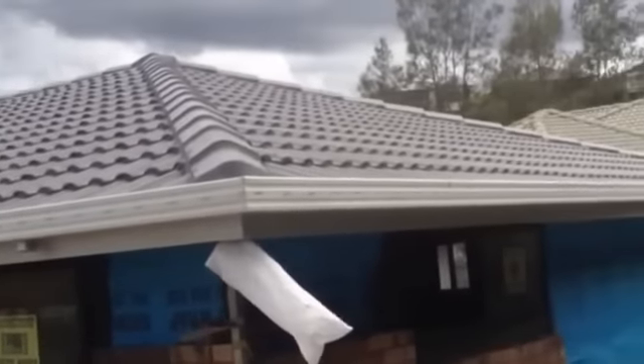There's the roof tiles we did up there last Friday.